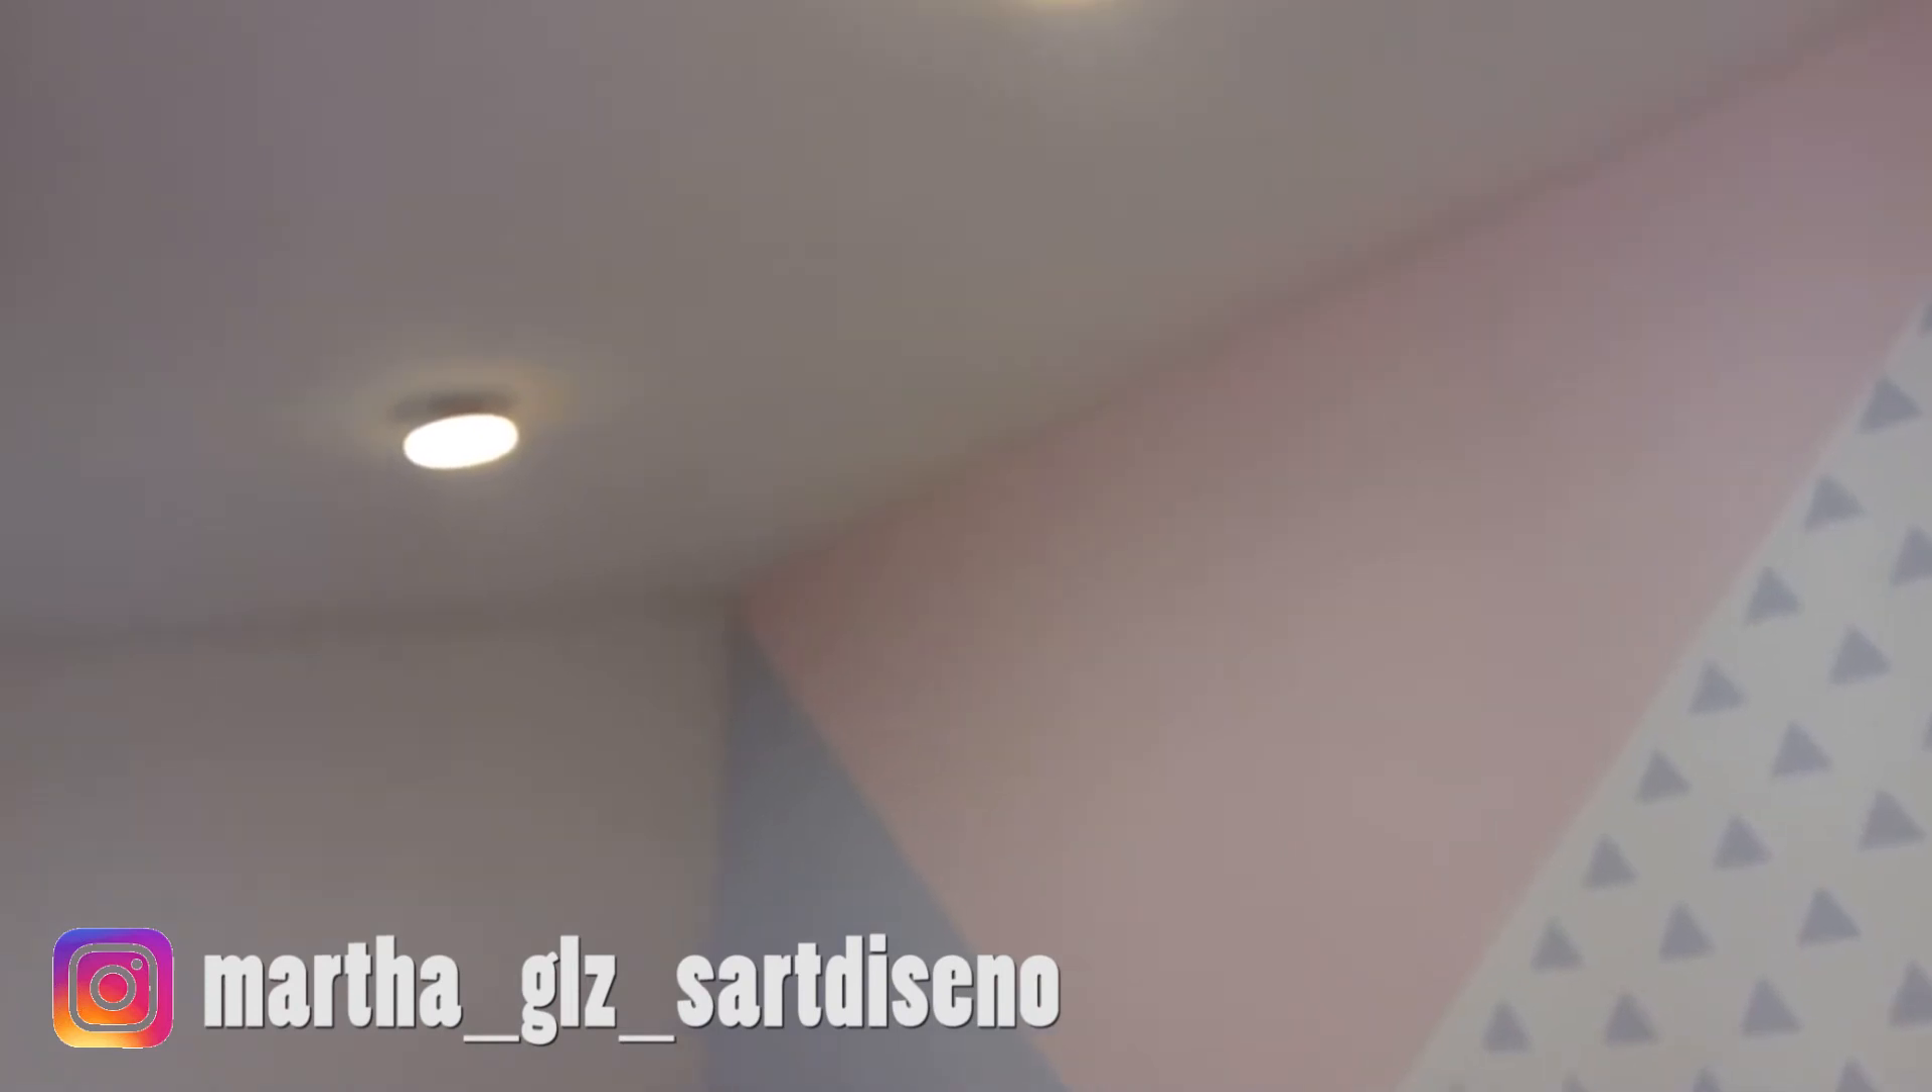Ya también están colocadas las lámparas.